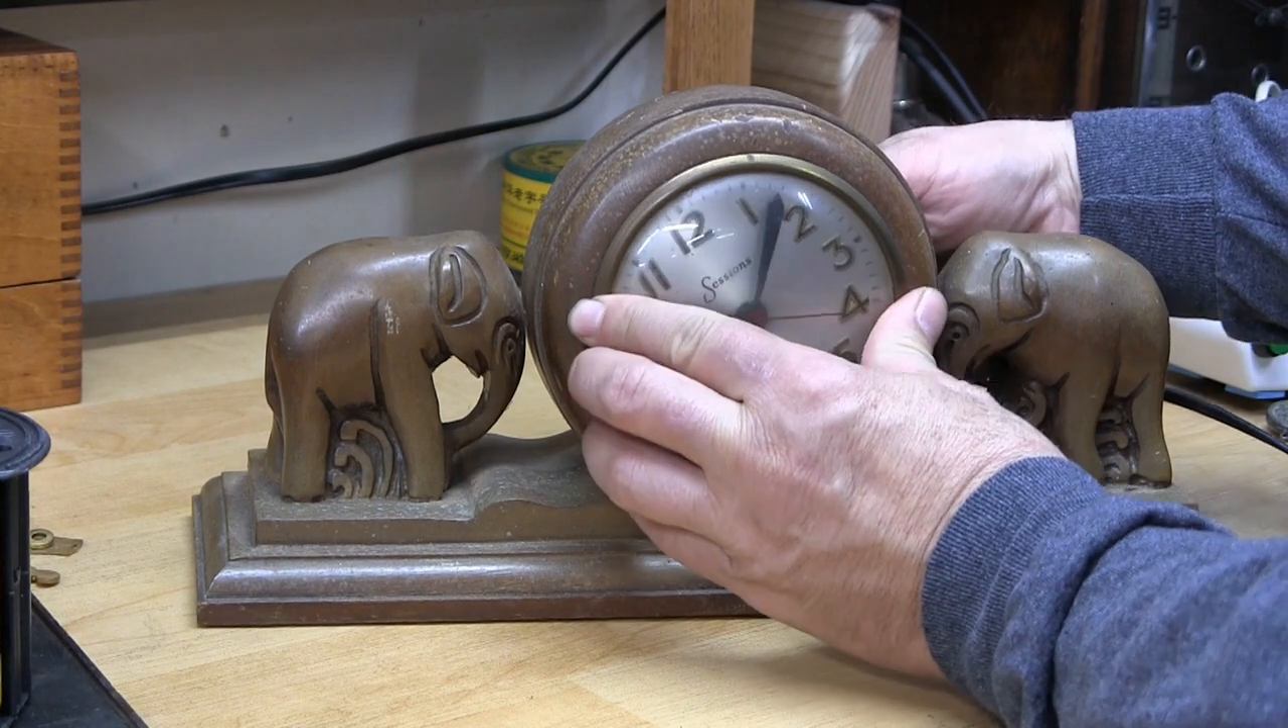Alright, the first thing you notice is the dial is pretty wonky here. It's supposed to be straight up and down.